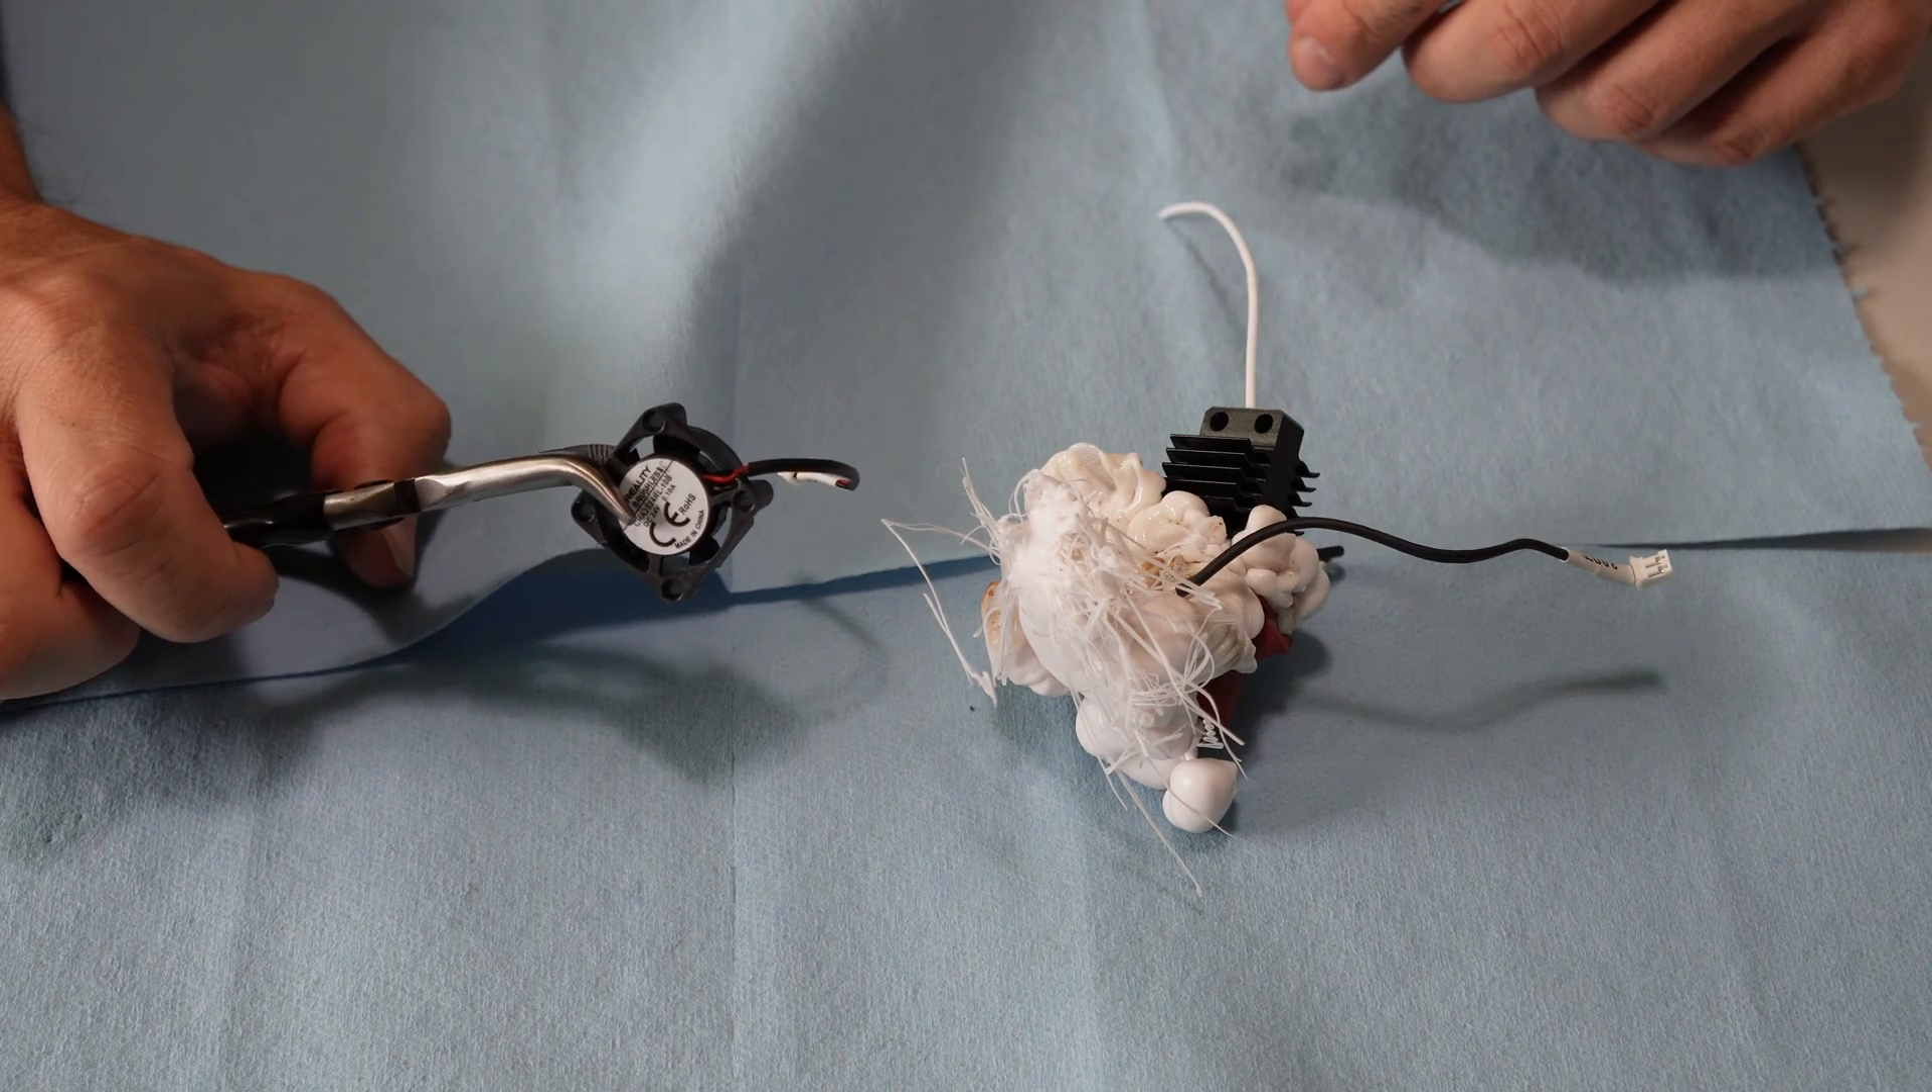A little softening of the filament and the fan came off.